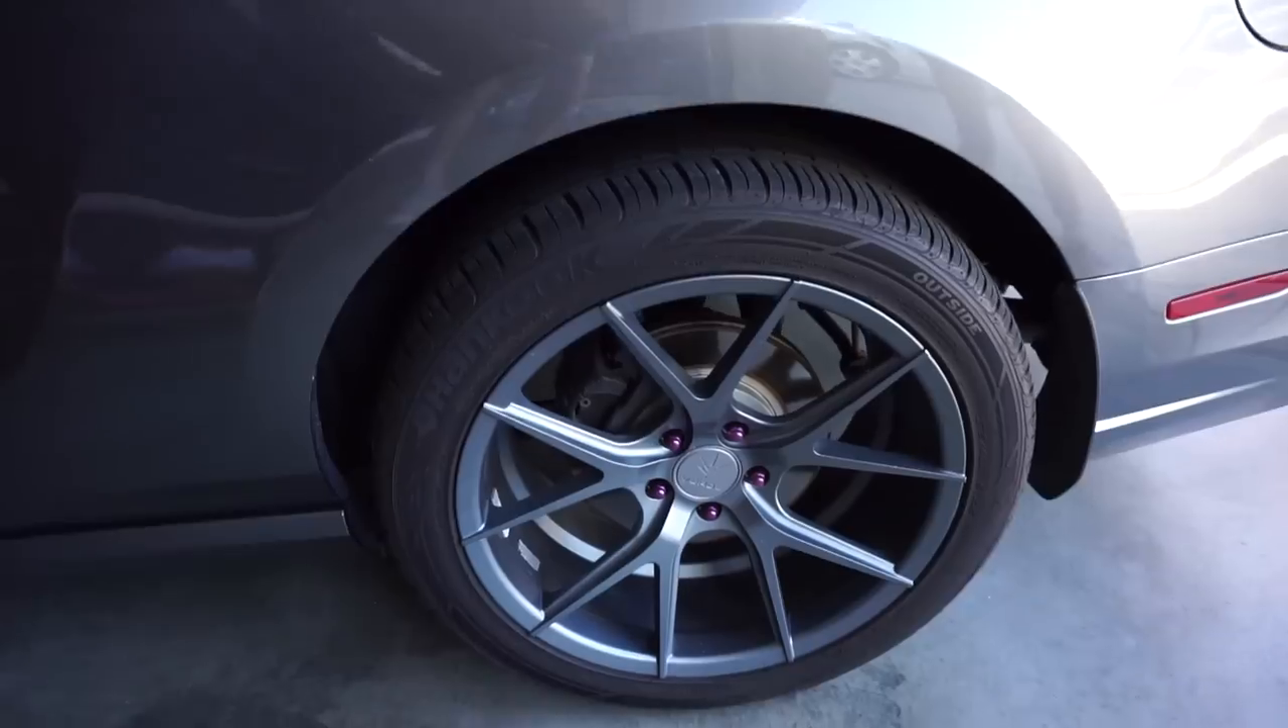We have tons of wheel gap right there. As you can see, yeah, you can fit a fist in there.